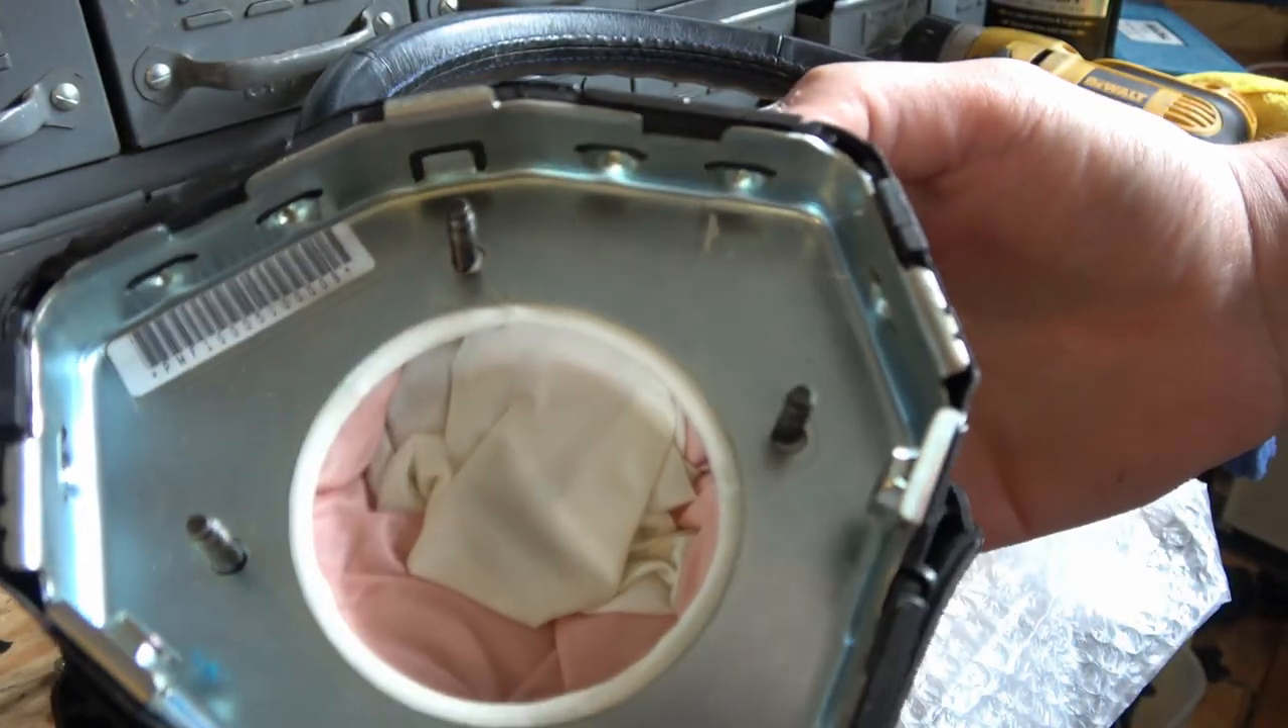You can see the airbag is still in there.